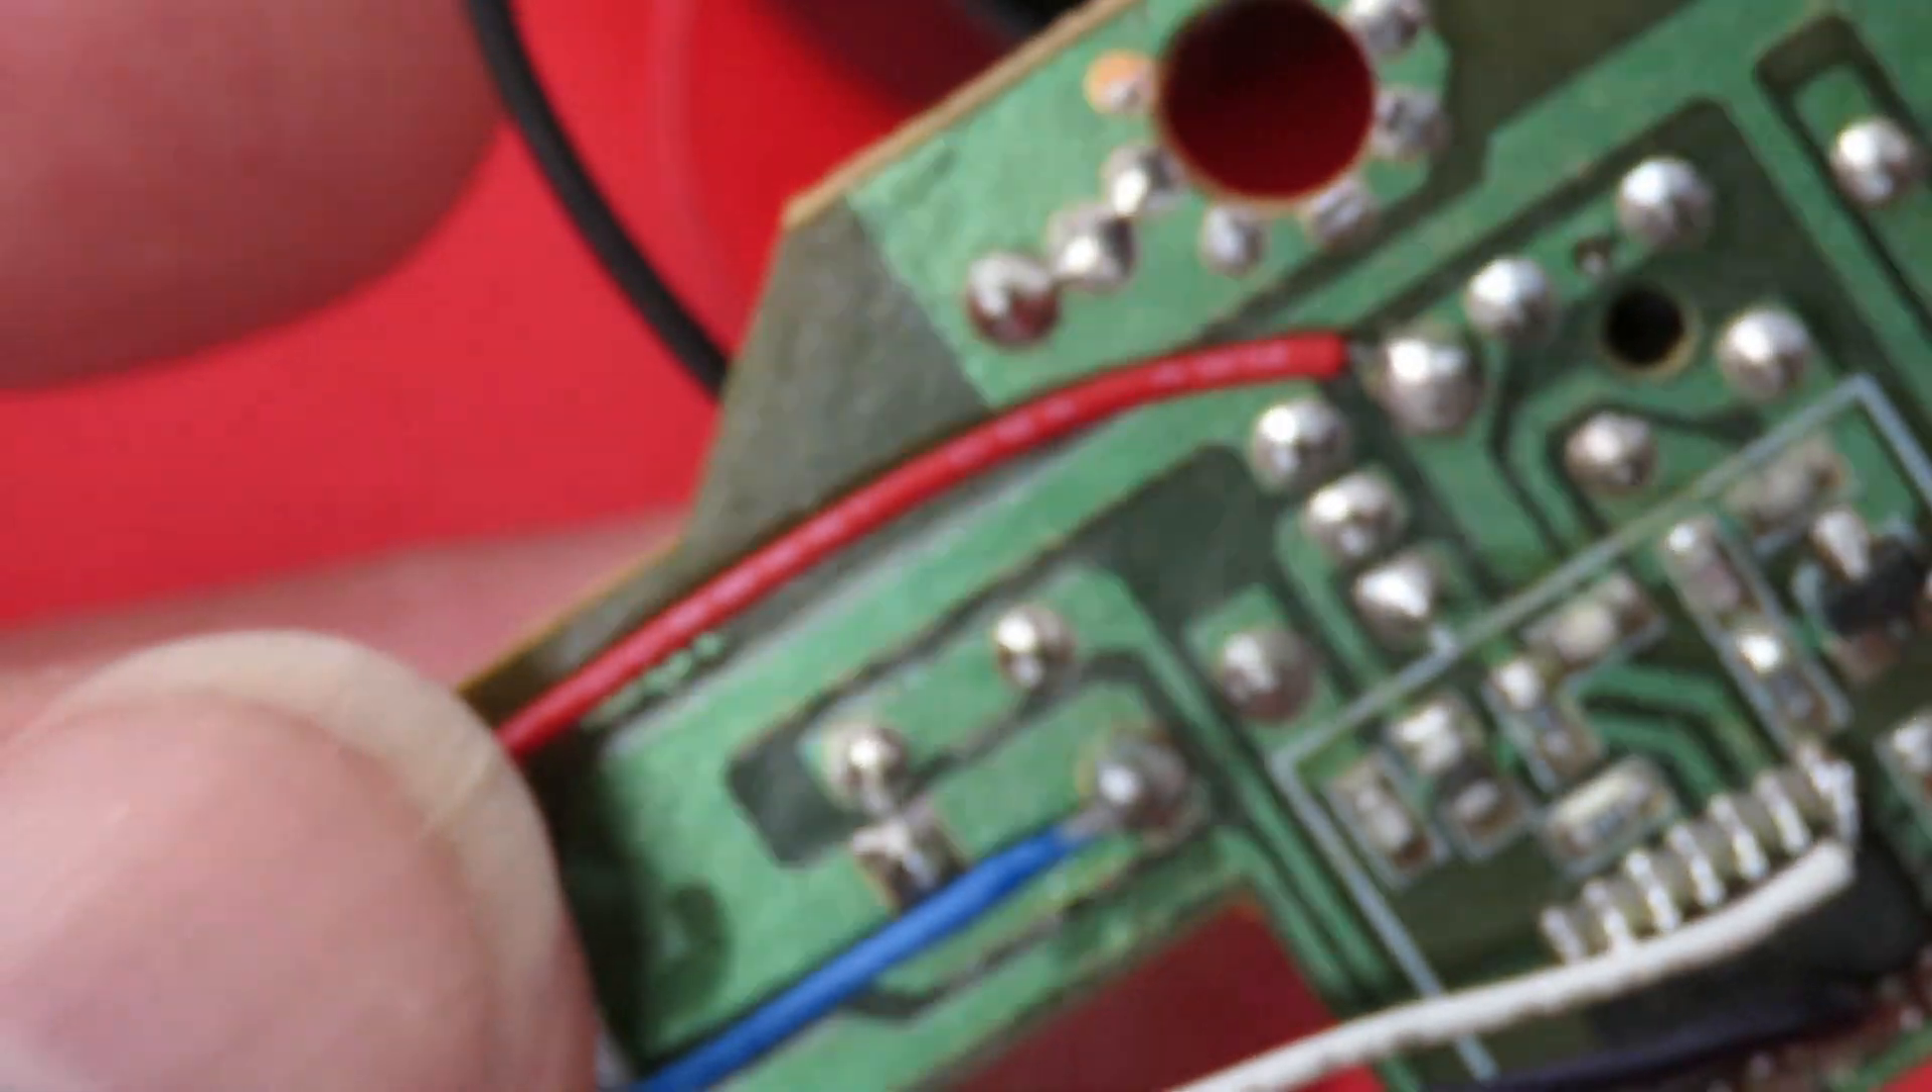Now, at the moment, we've got an extra couple of wires on here, that I've used to feed the power into this circuit board, but I'll take those off.